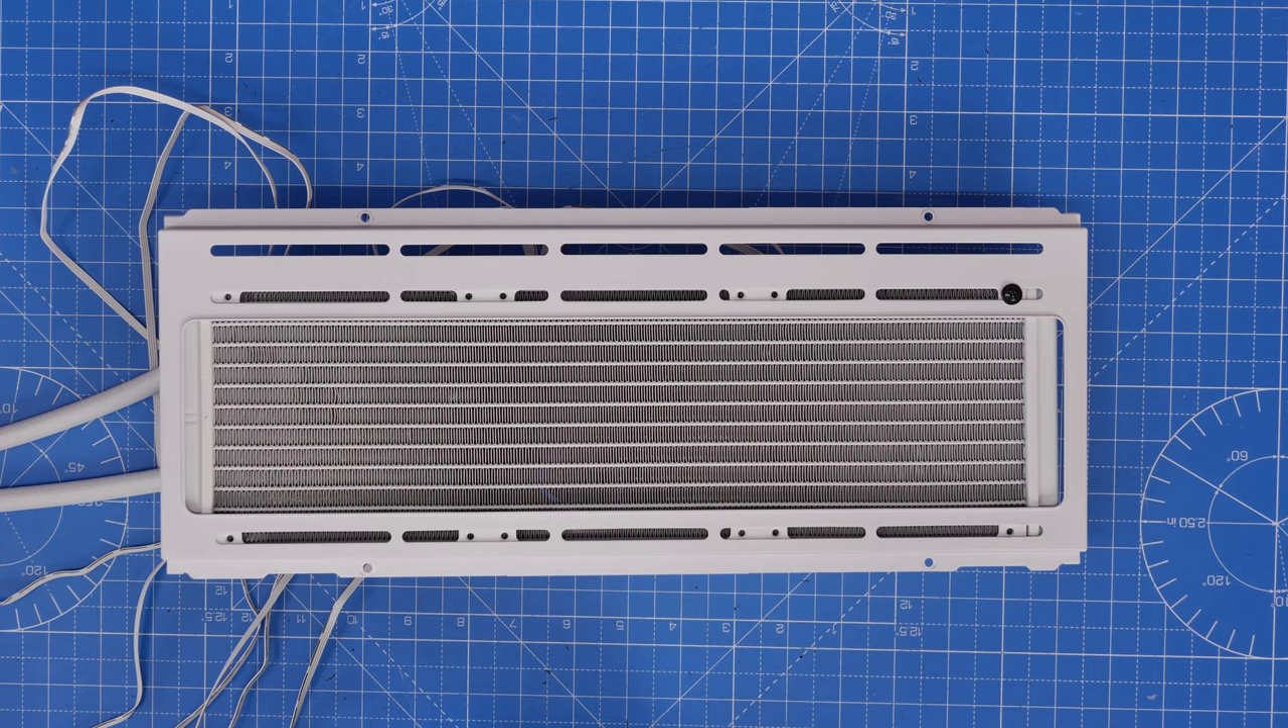You can see I've got the tubes on the left hand side.